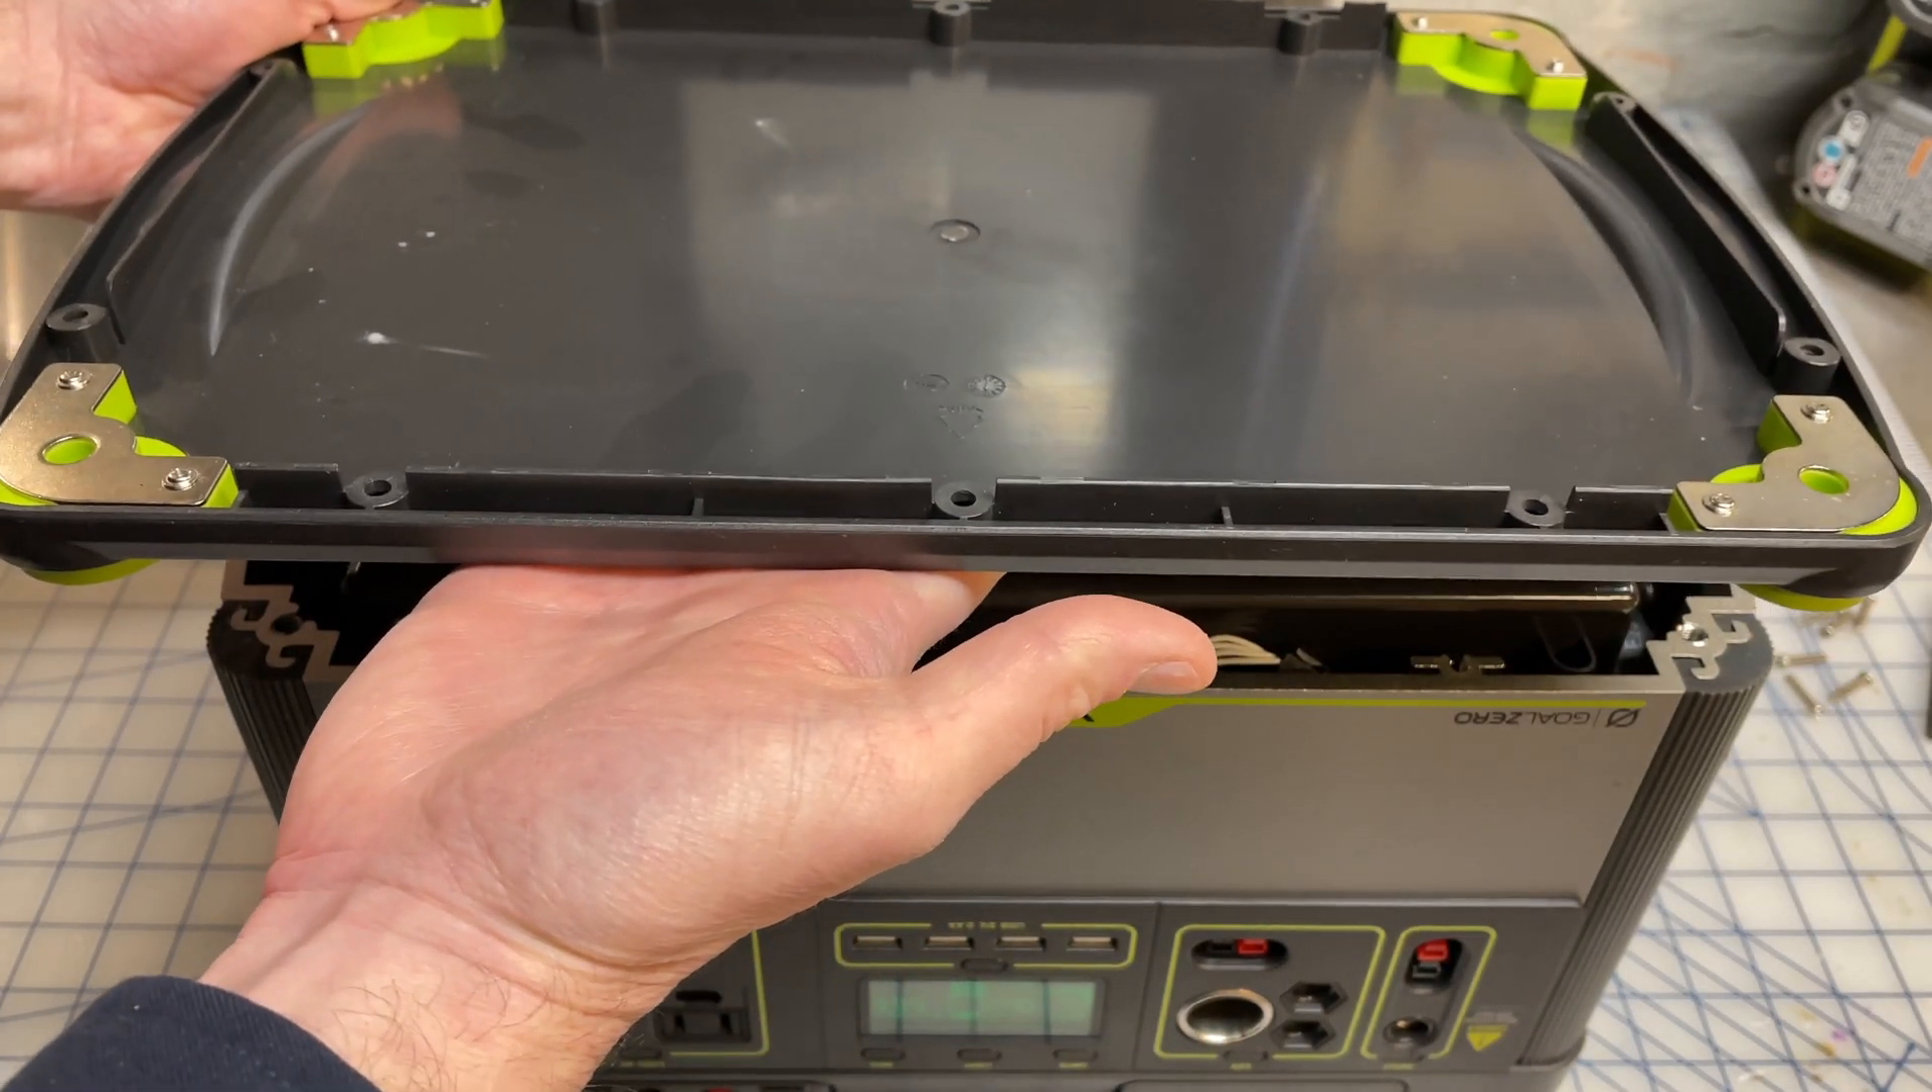So now that all the screws are out, you can simply lift the bottom panel right off.